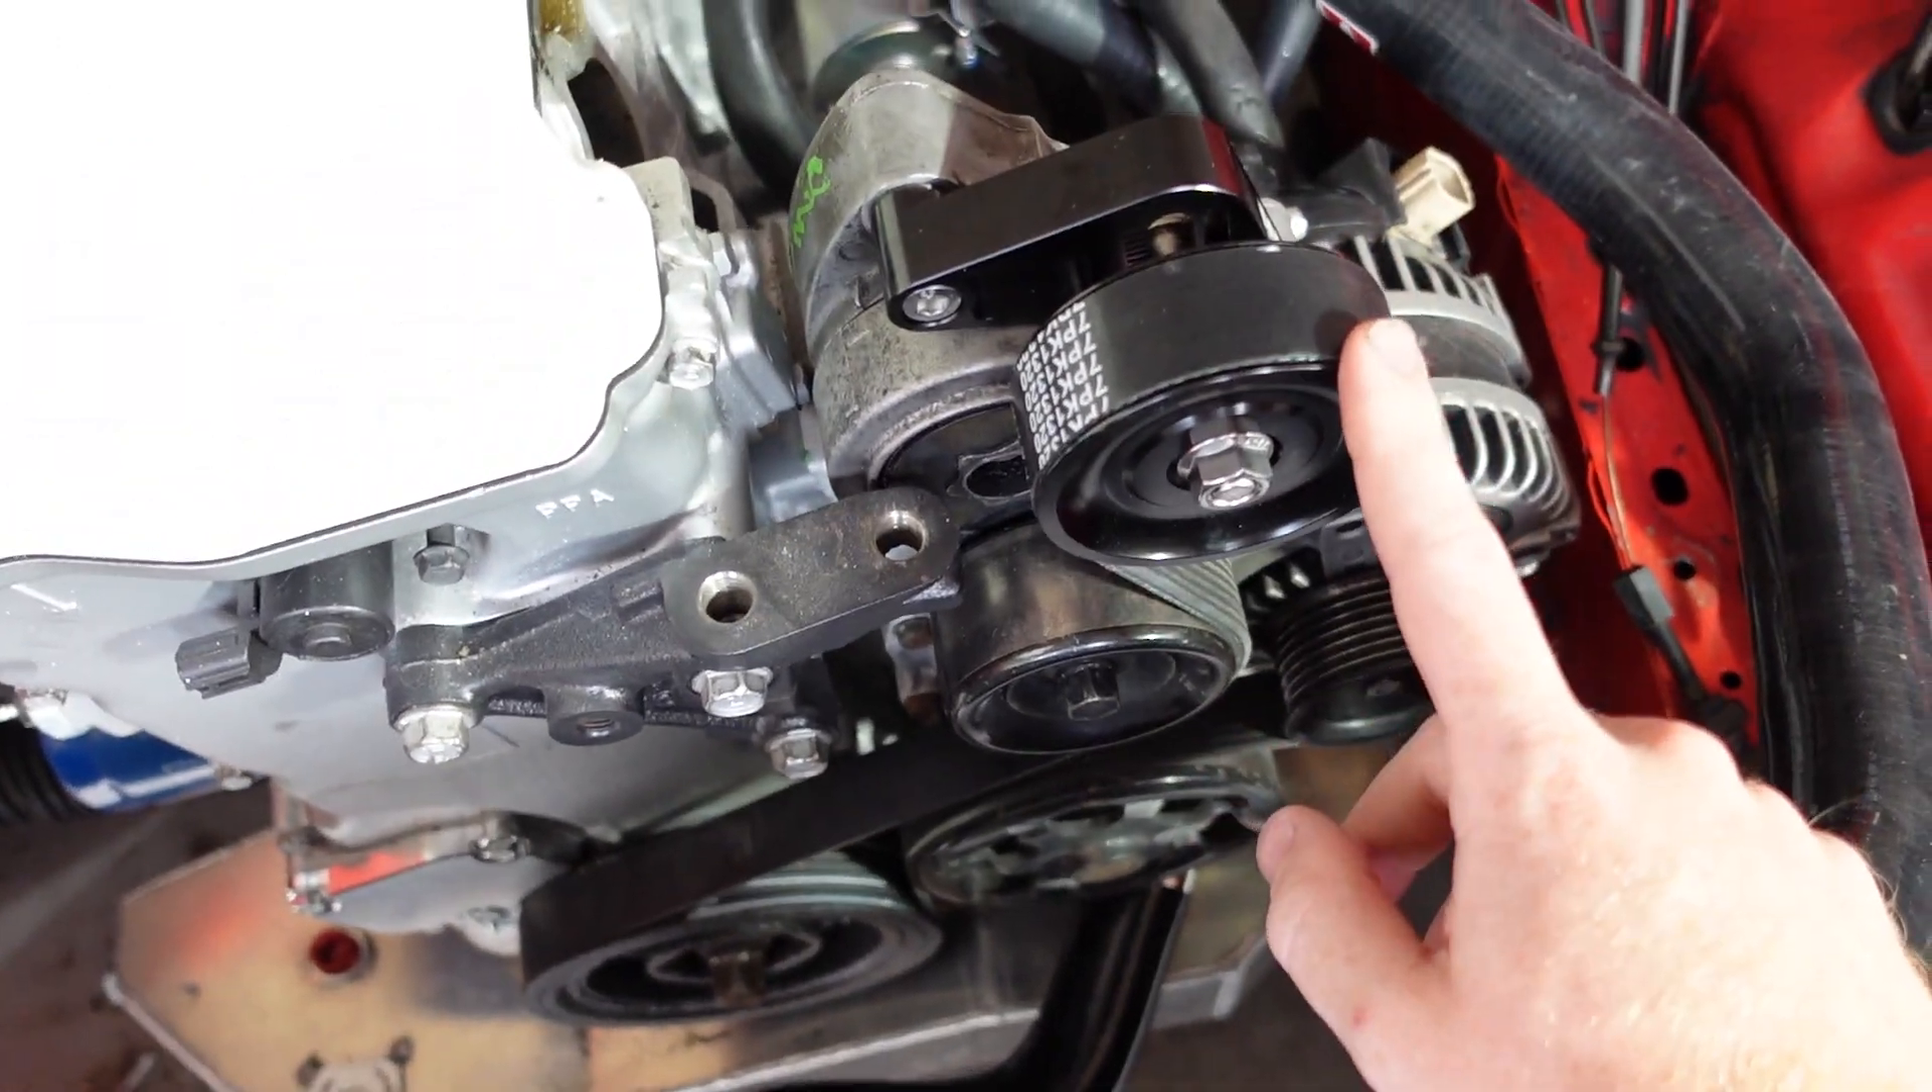I got the belt system and the last piece of the pulley on.